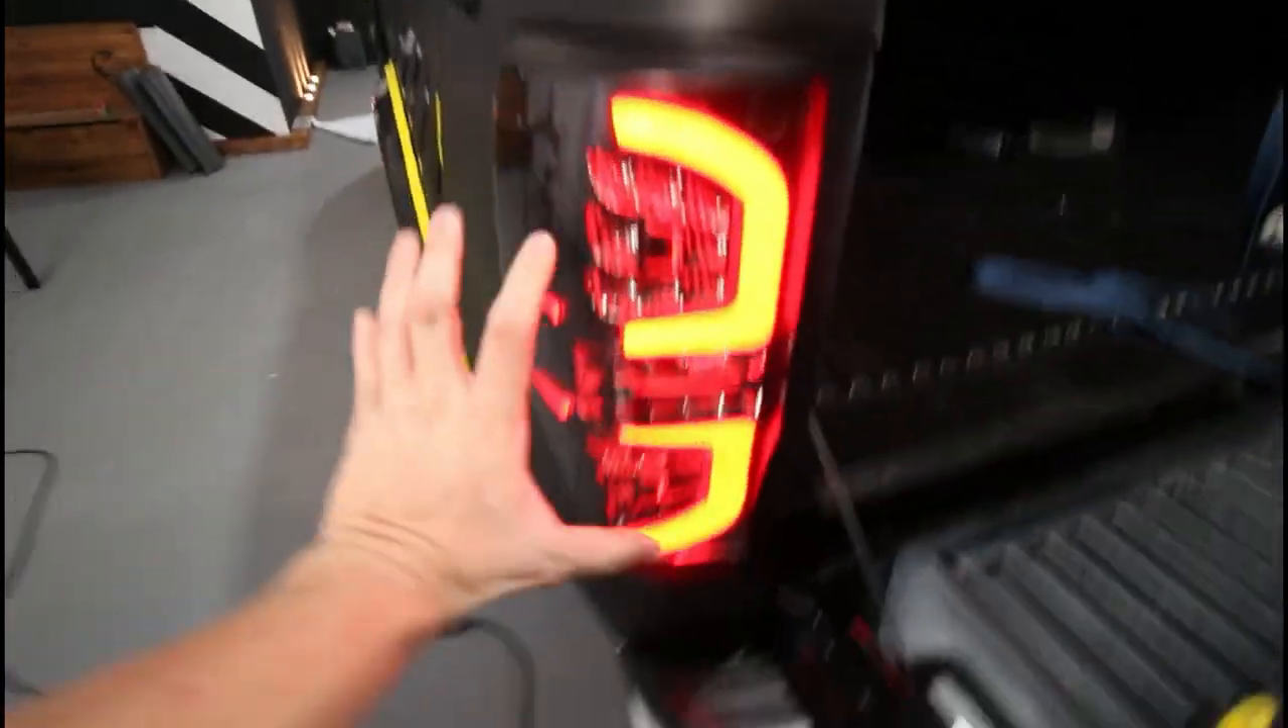A lanterna aqui já instalei, mano. Já liguei ela.